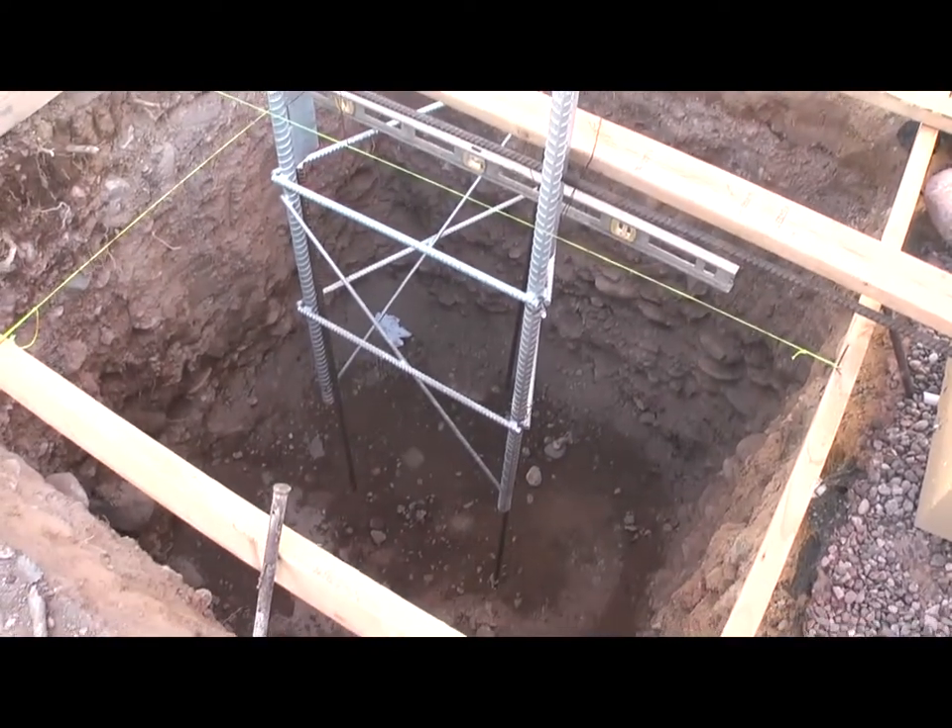And there's the hole with the cage installed and the rebar there, ready for an inspection.